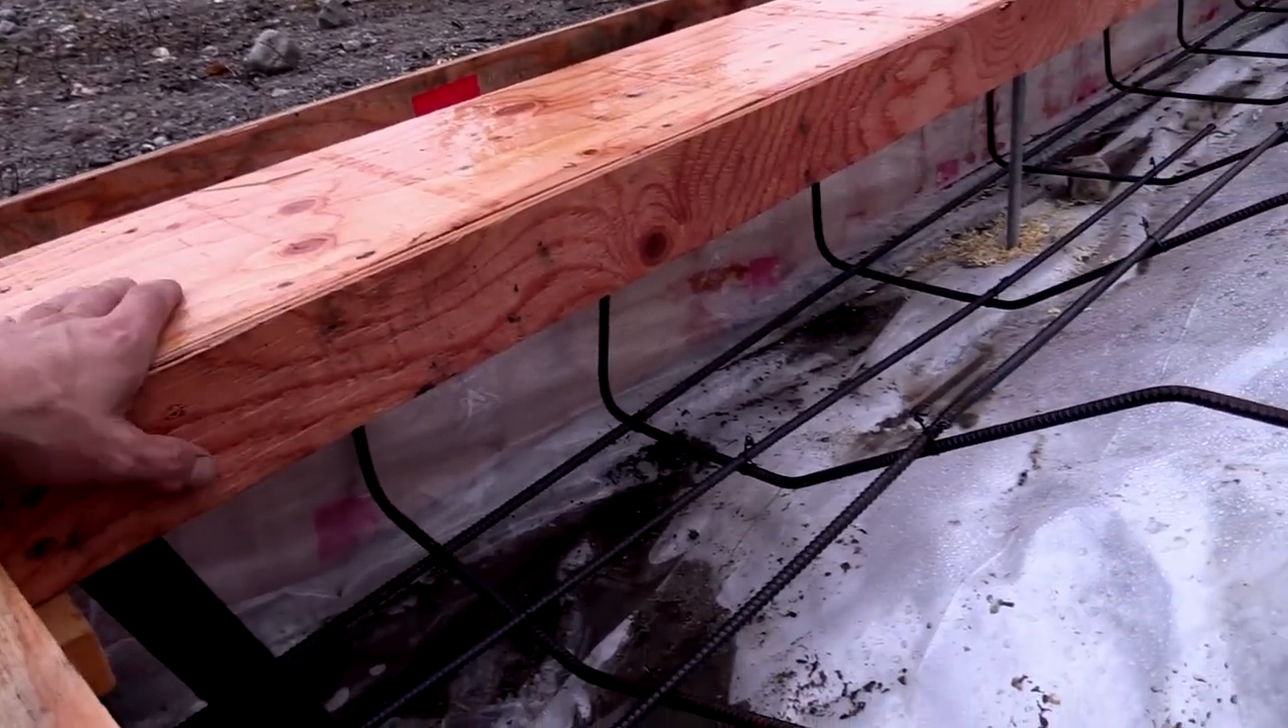My hands are just waterlogged and blistered but I got all the rebar put in tied and yeah we are ready to pour some concrete.